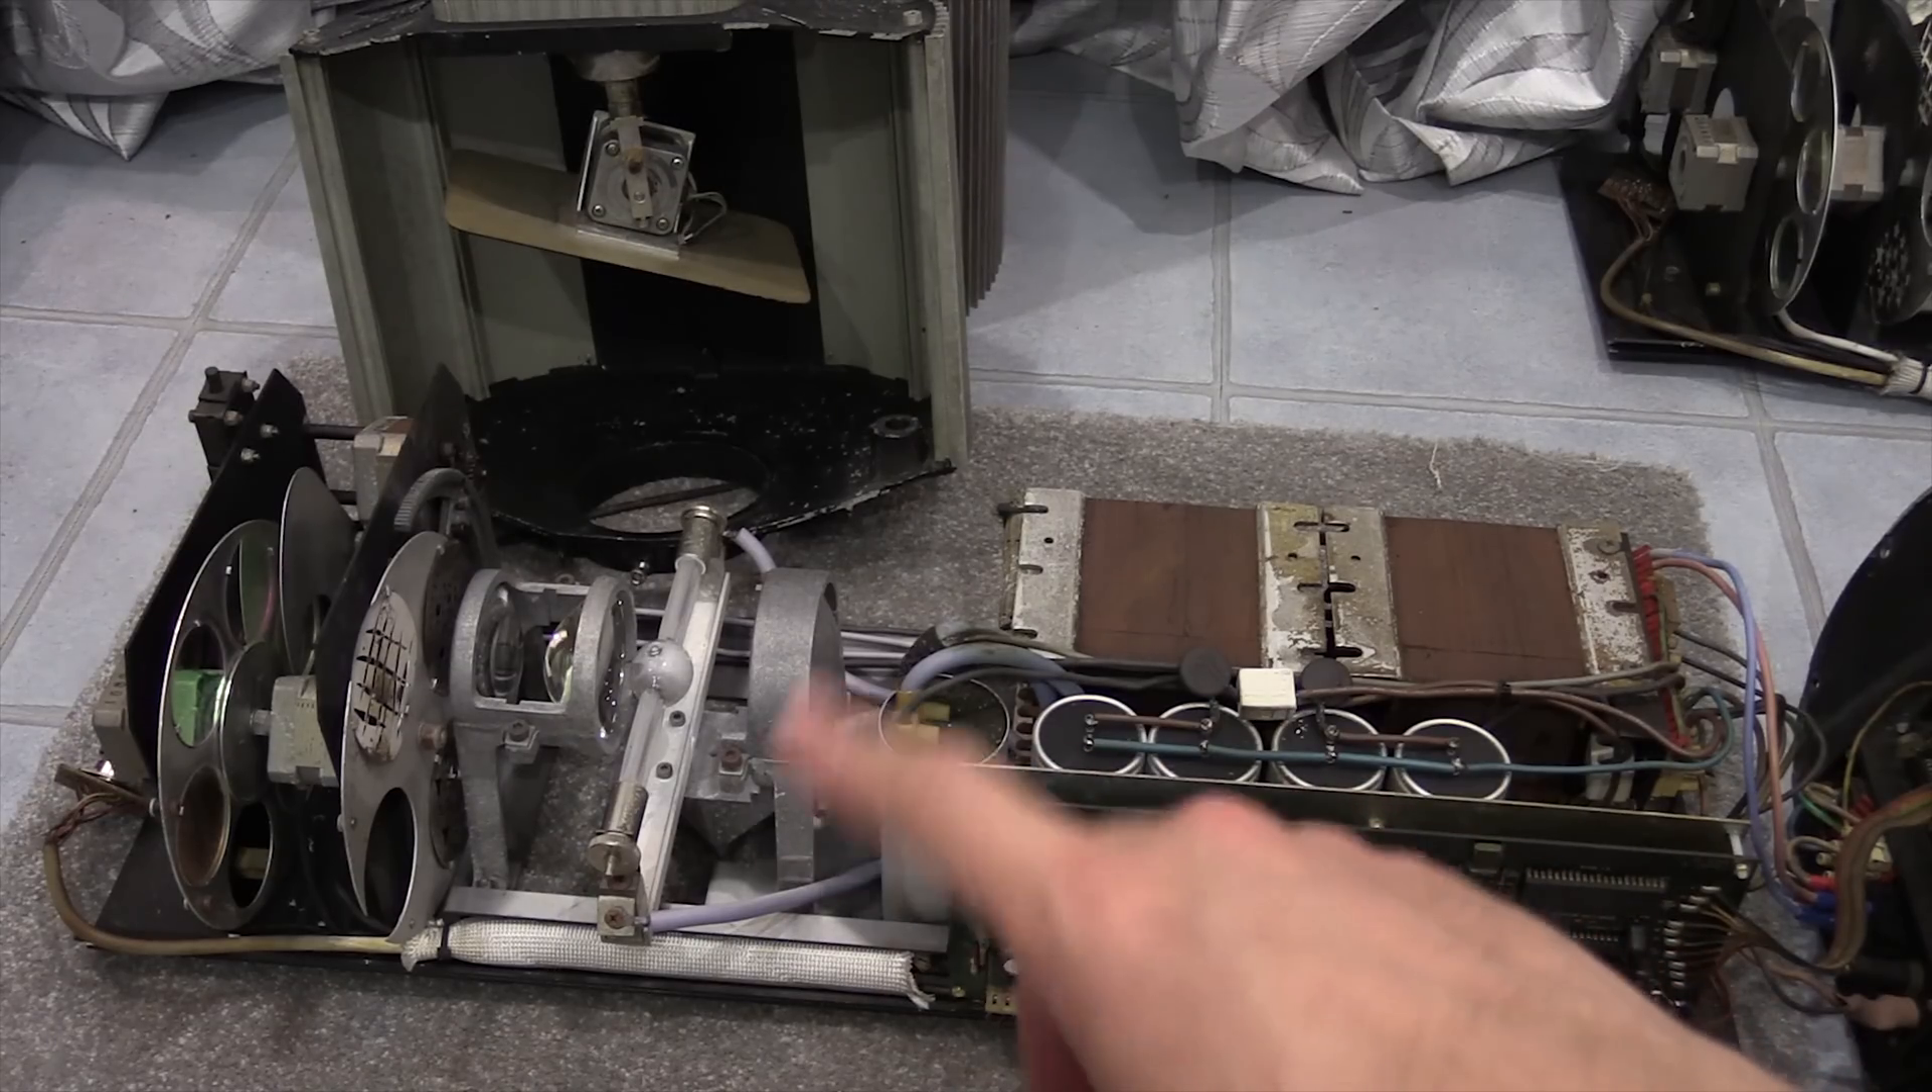Right so I've taken the light unit out of the case so that we can see what's going on.